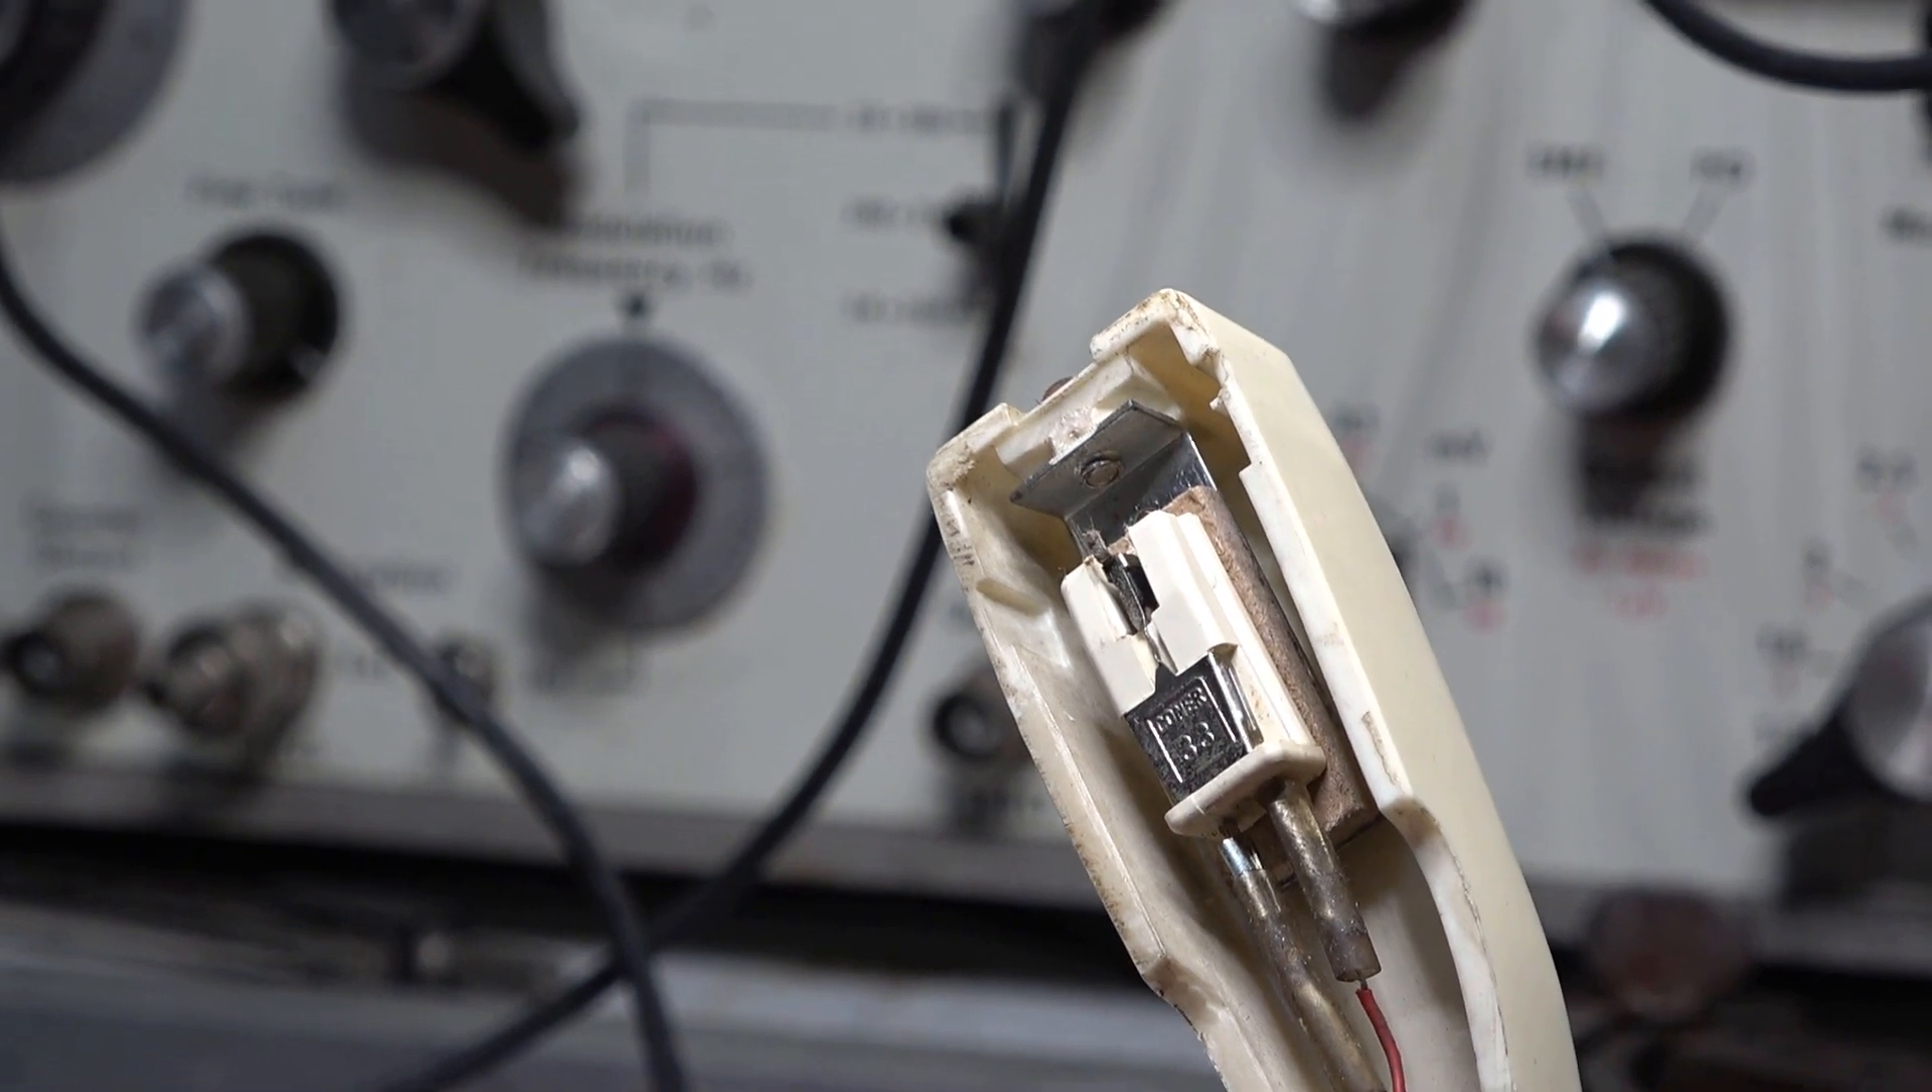Eccola lì la la testina montata non è la sua originale però va bene ugualmente.